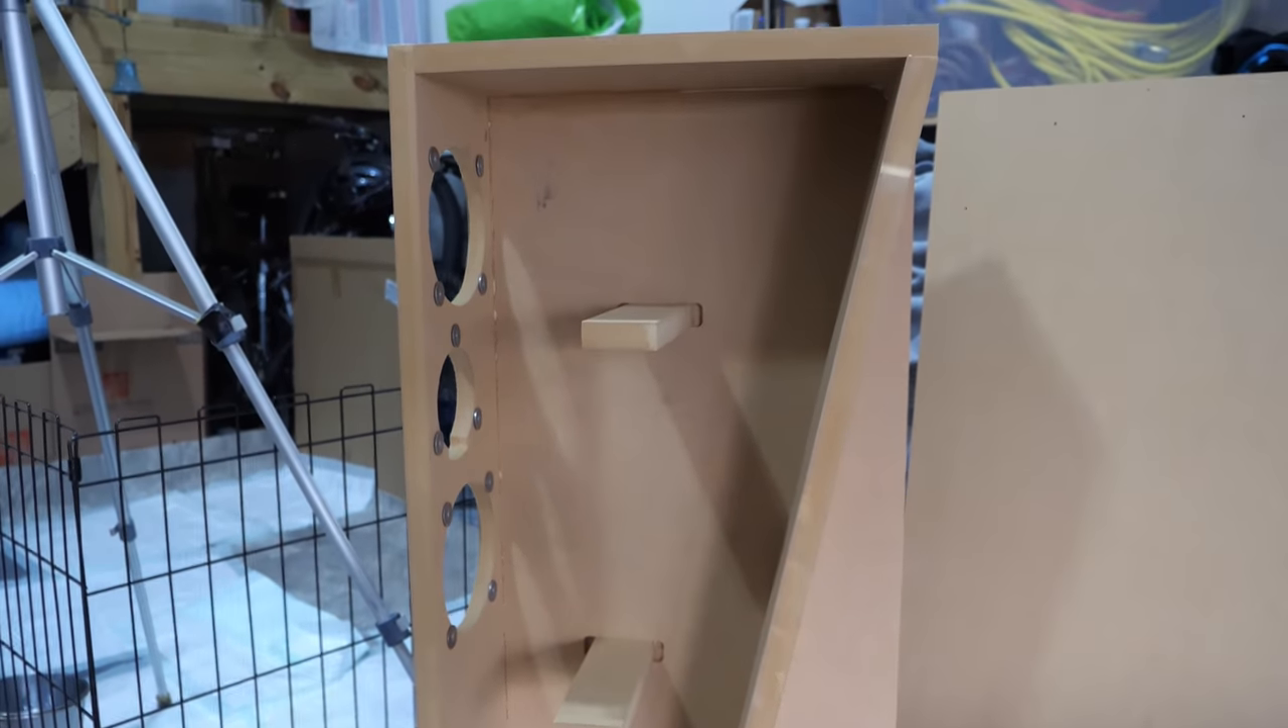The first speaker is done except for the panel.